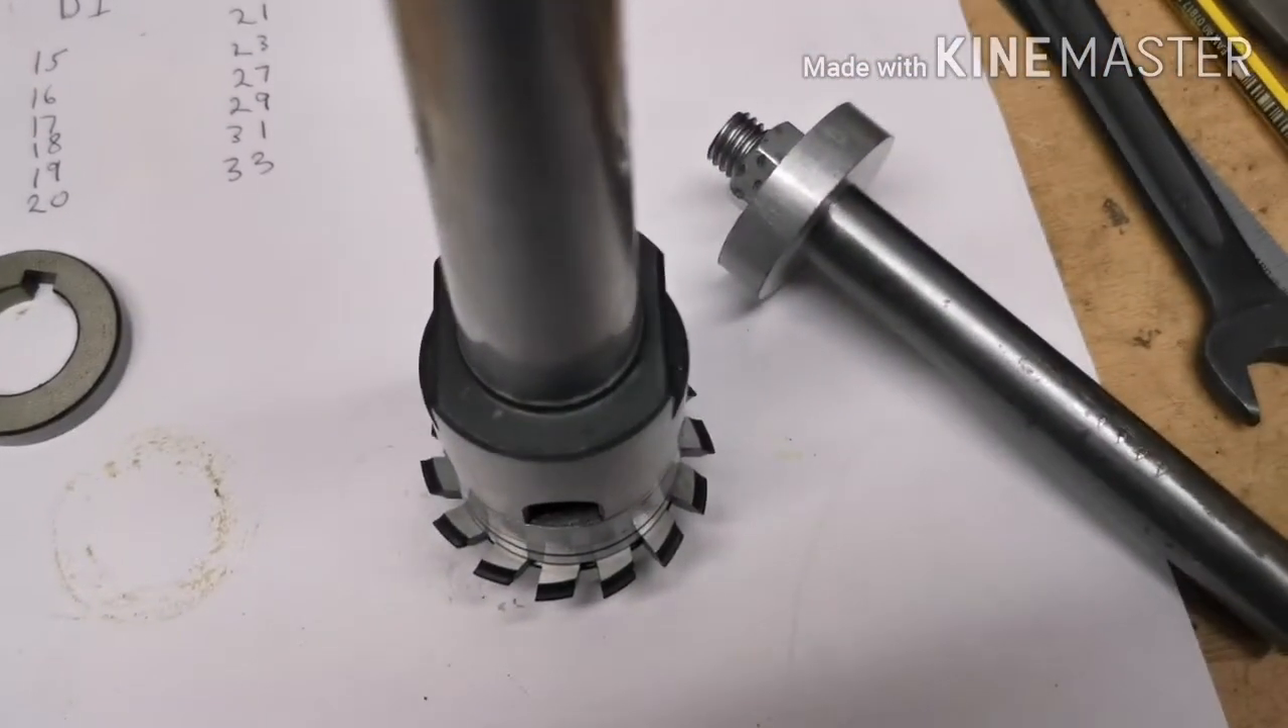Right I've mounted the disc on that arbor and I've mounted the cutter as you can see from above that's the way it'll be turning on the miller machine.